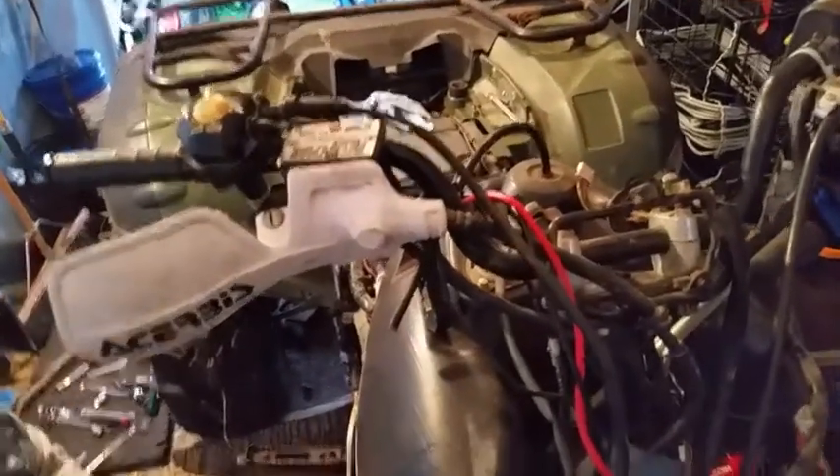So I got one last thing on here I got these hand guards on here.